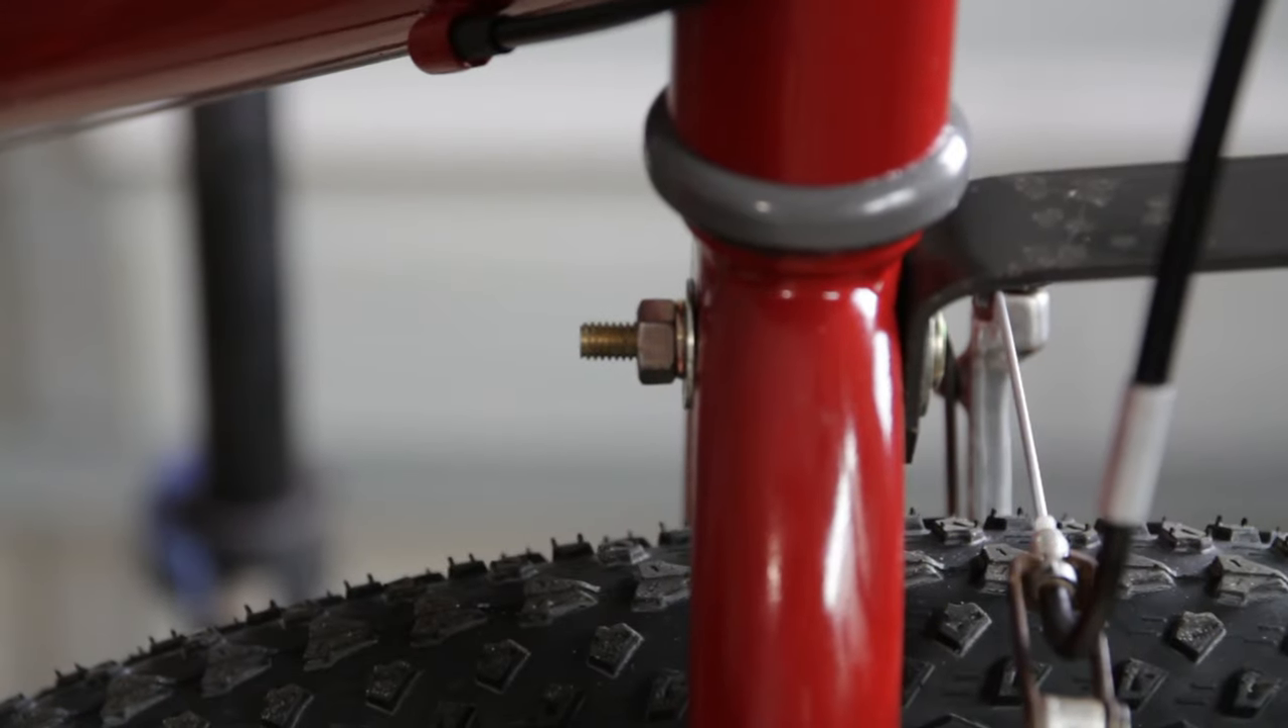And you can see right there, the bolt is a little longer than it needs to be.